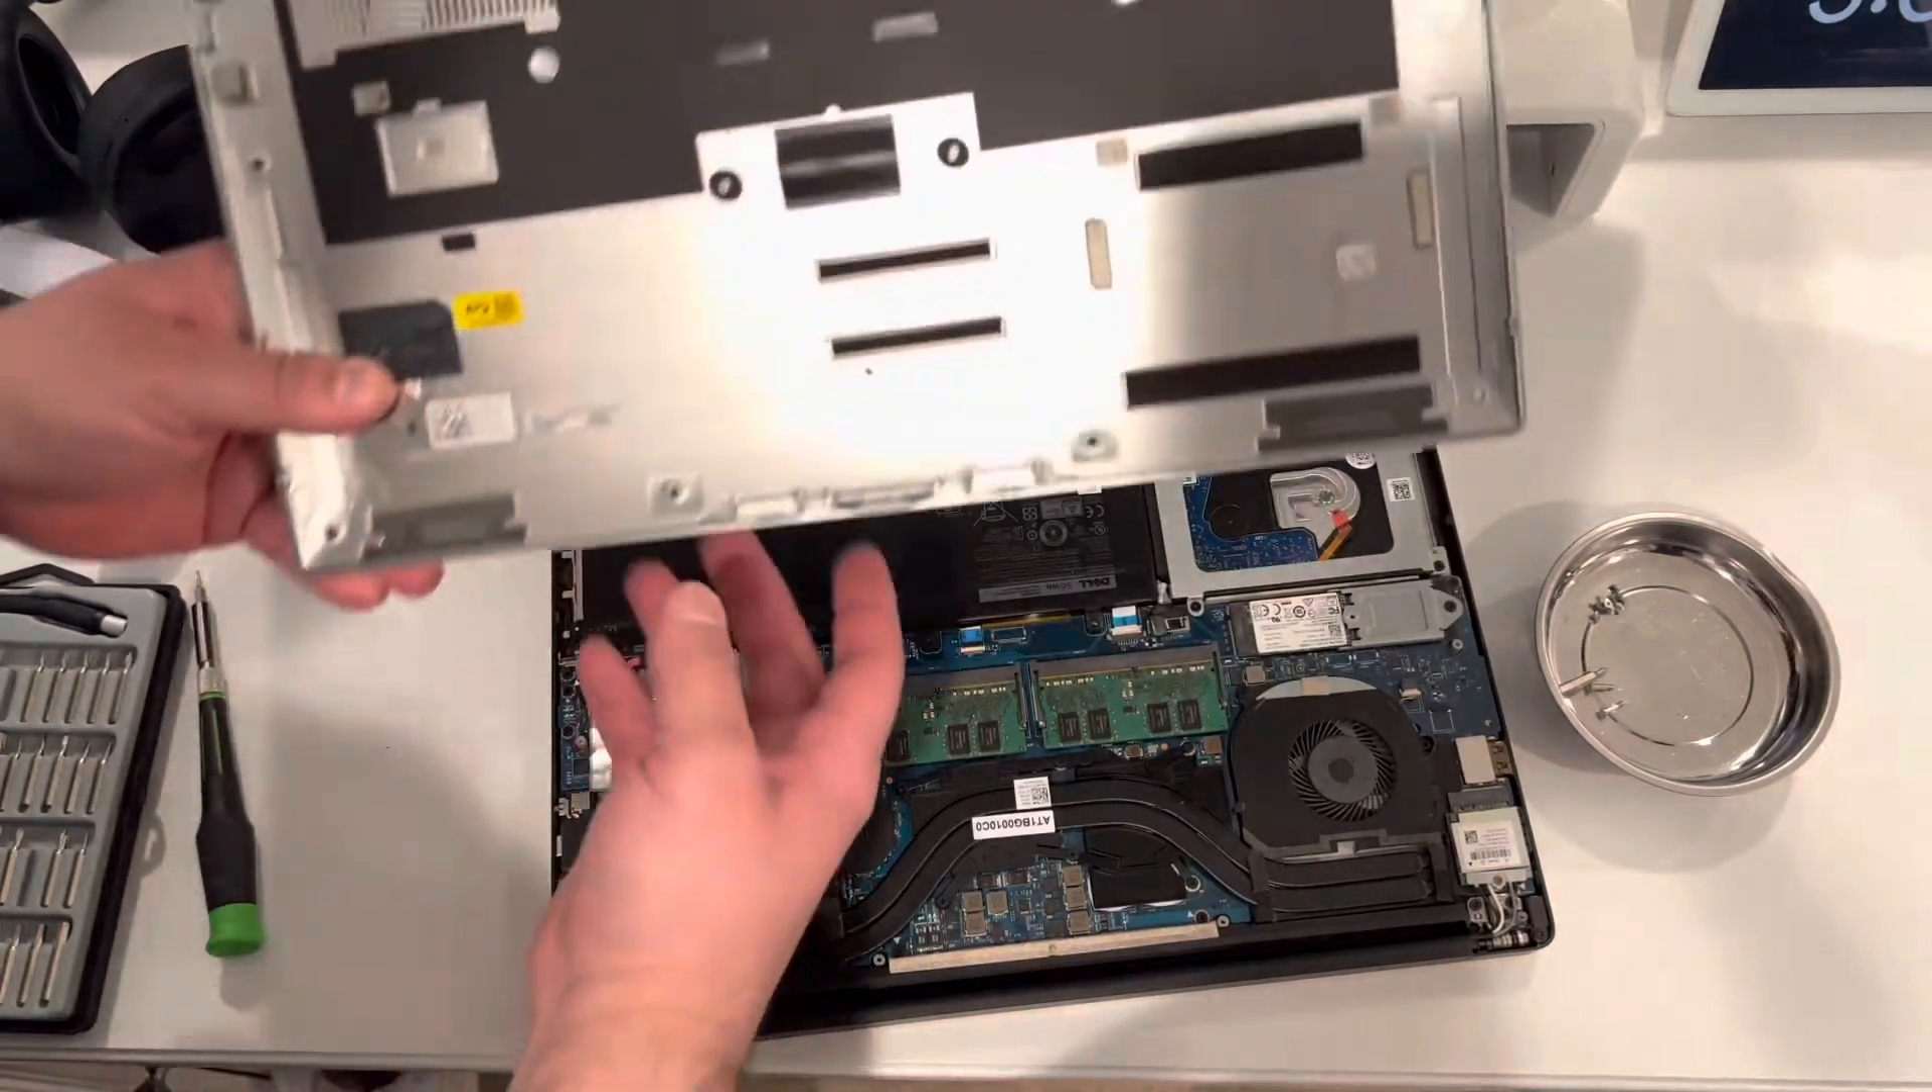The bottom panel is removed and immediately you can see all the components that can be upgraded.